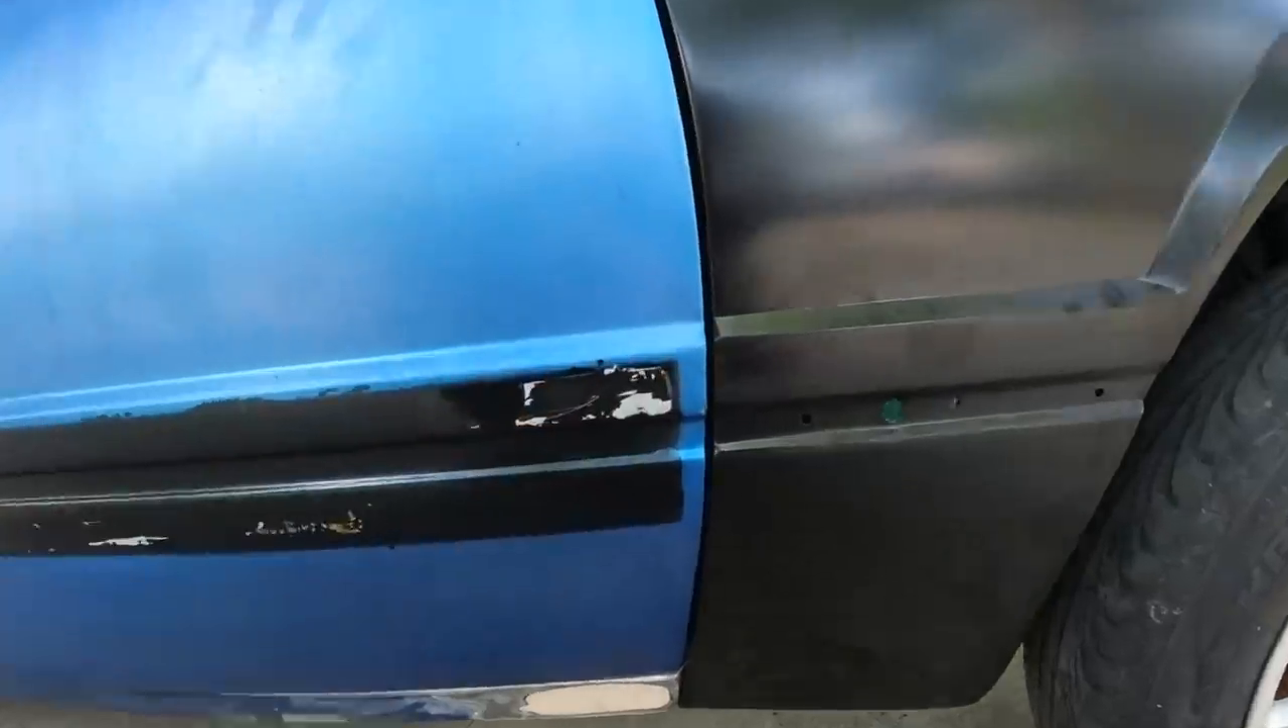Everything's lining up pretty good though i really can't complain guys i mean the body lines are really close.